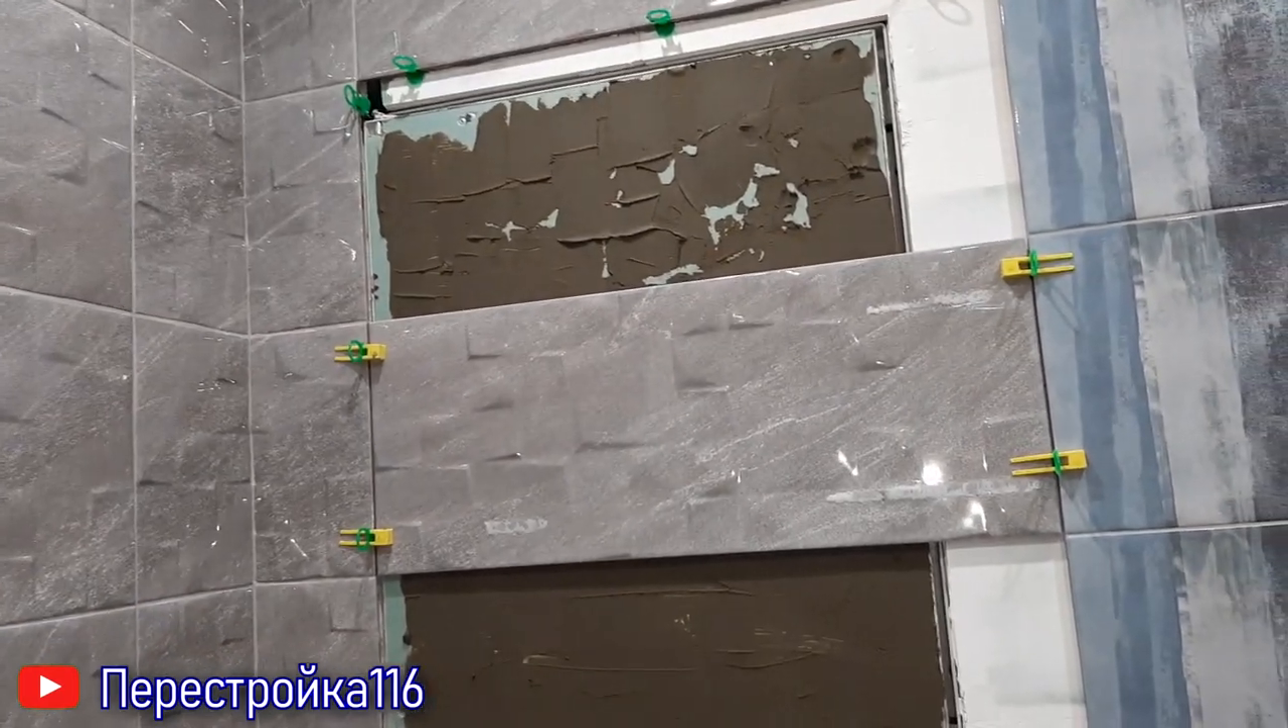Так, приклеил, в общем, первую плитку.